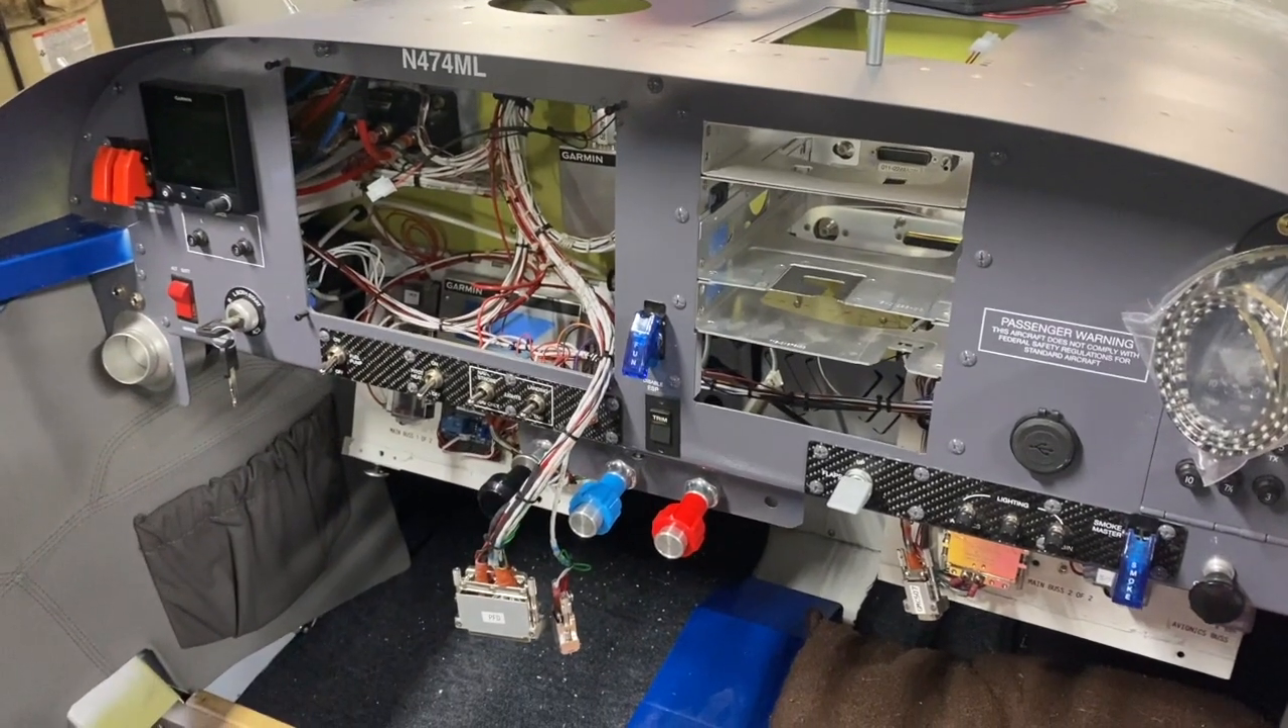I've taken all the expensive electronics out so that i could do the riveting on the top side.